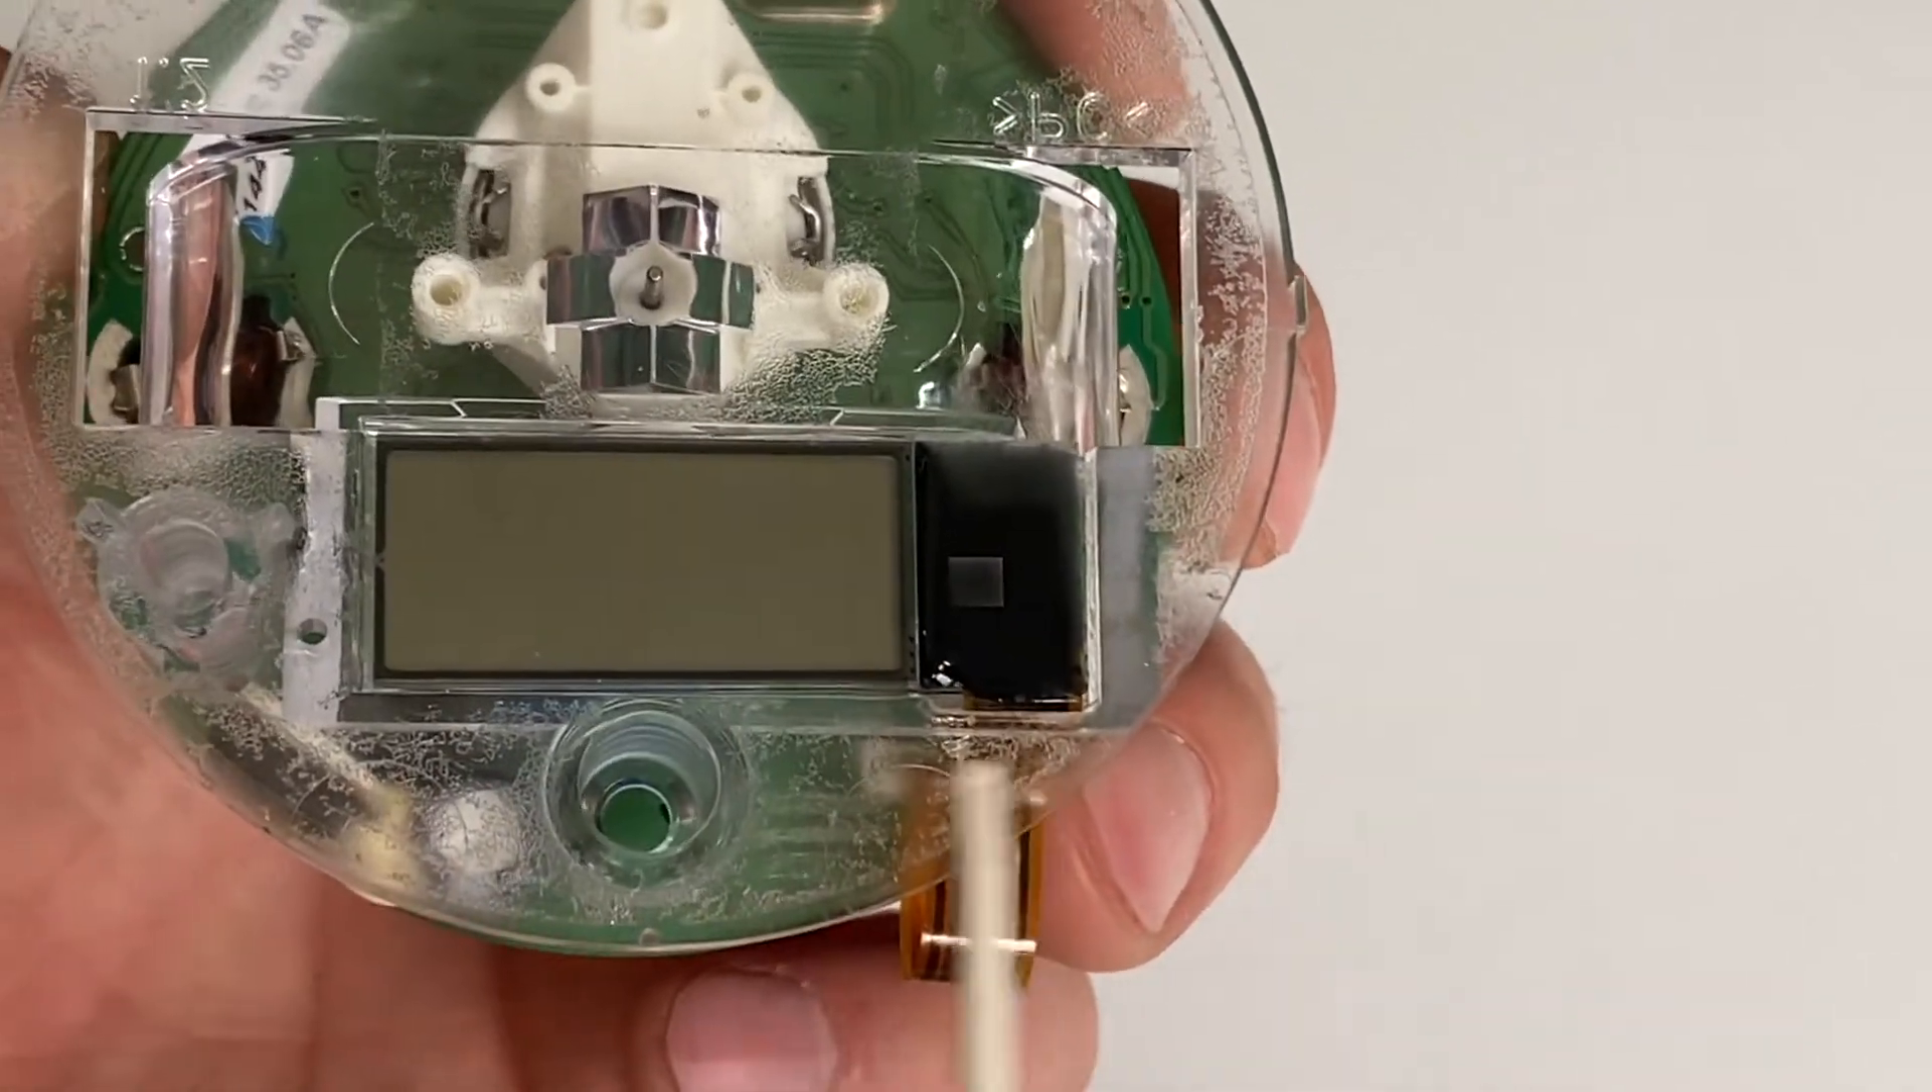So what we're looking at here is a brand new LCD screen that's been installed already.